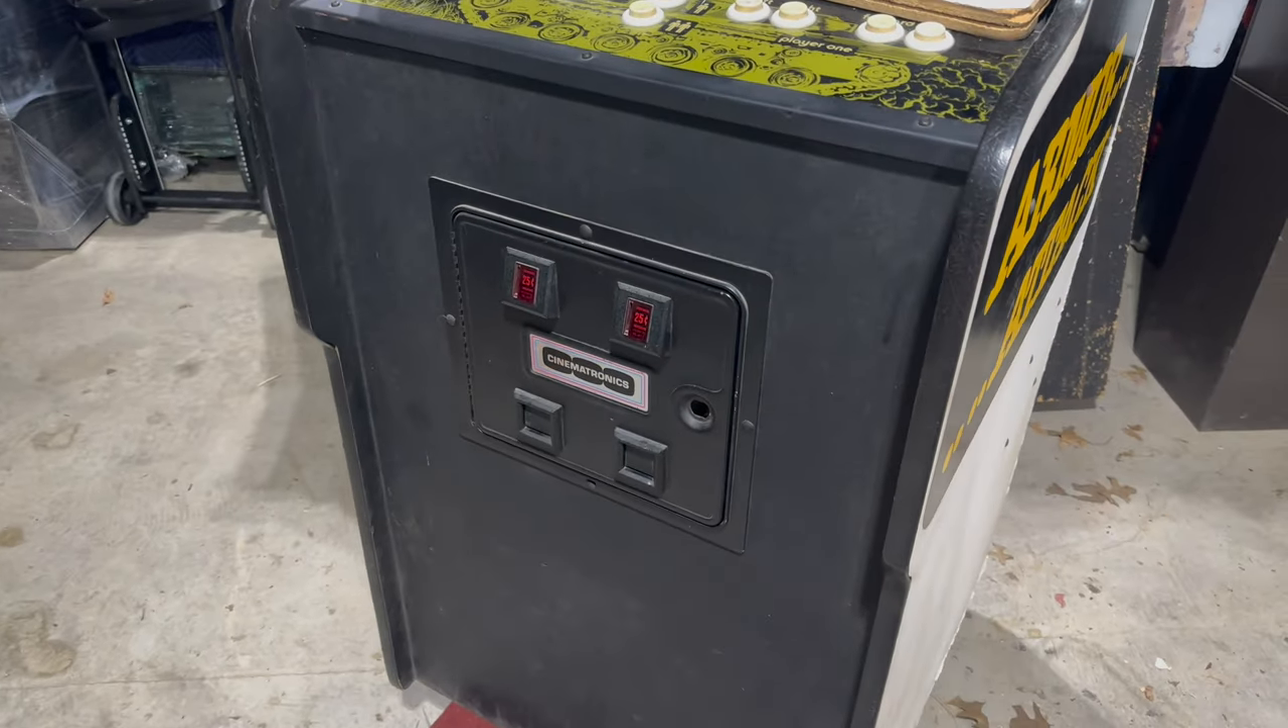A couple more things that I want to do, obviously, the lock is missing on the coin door, so I've got a lock for that.